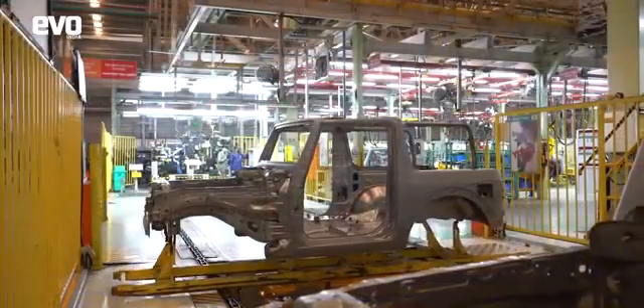Now the unmistakable bones, the skeleton of the THAR is ready, complete with the rollover bars that you see here on the rear.